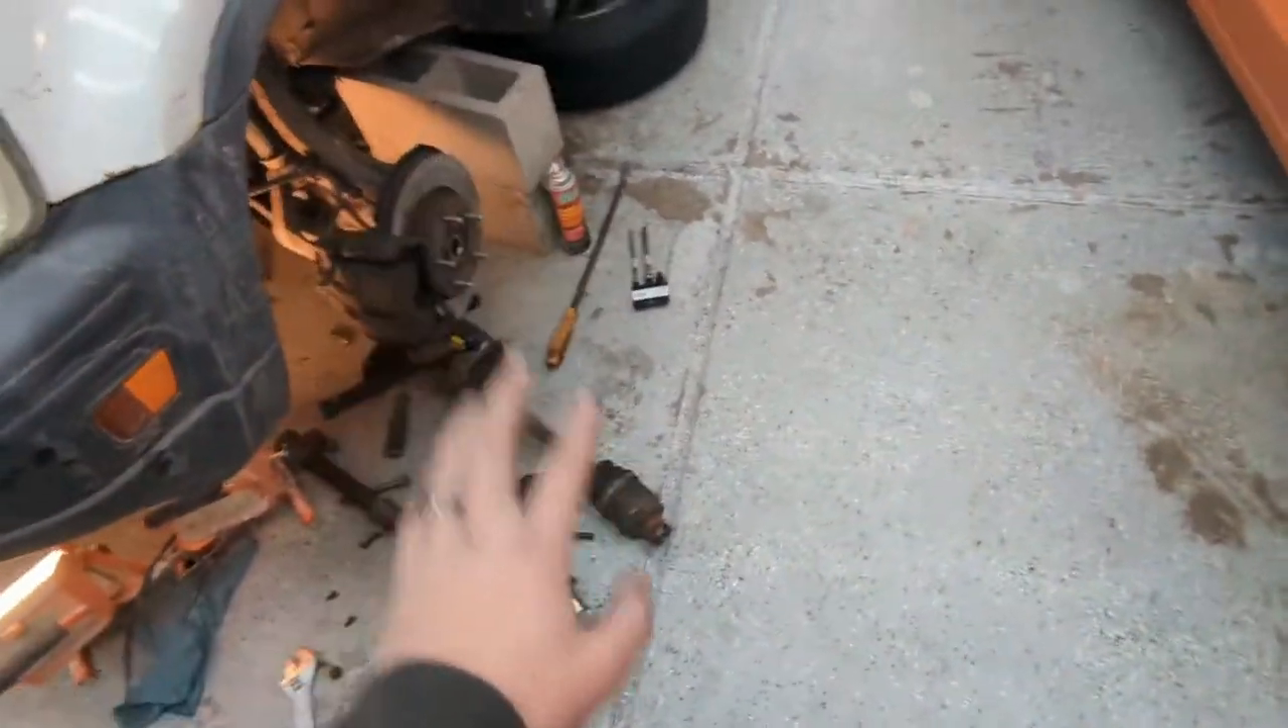Um all we have left to do is put the axles back in put the axle nuts back on.